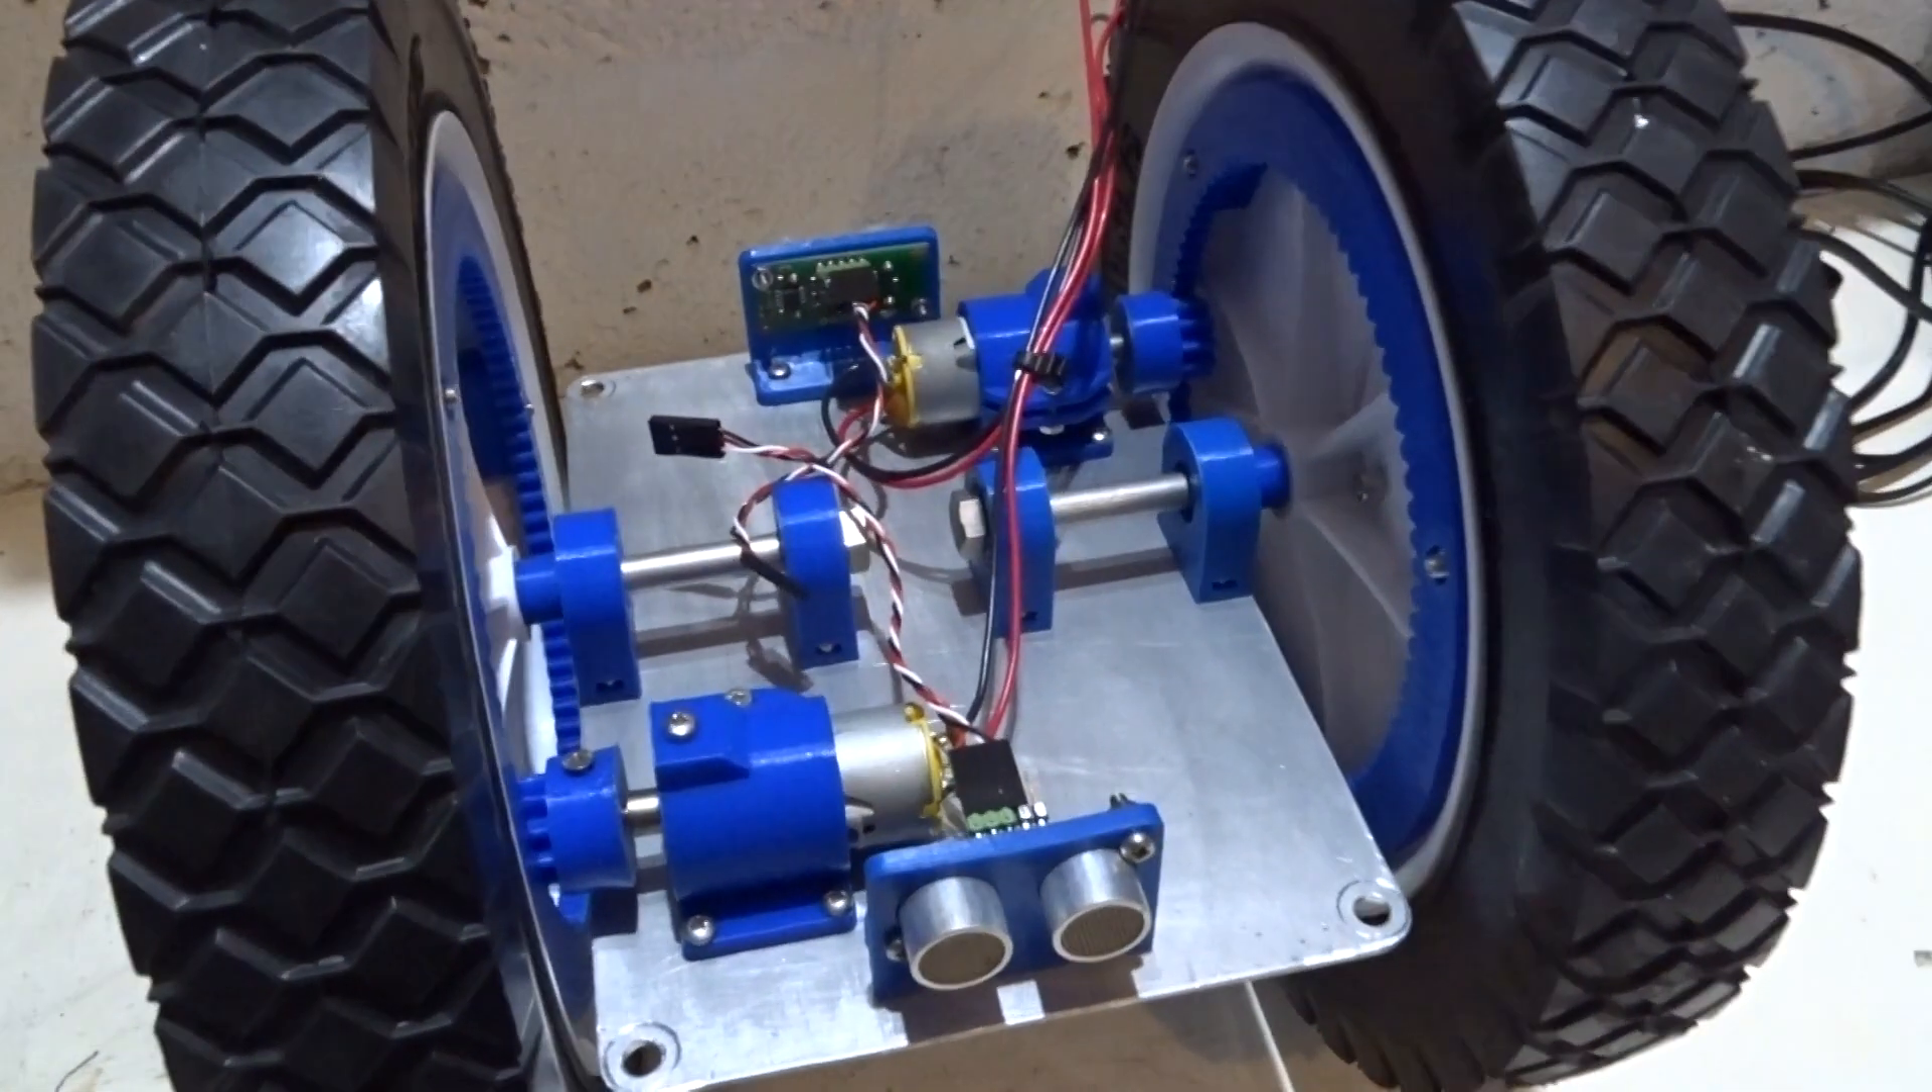You can see both wheels mounted to the aluminium chassis plate.